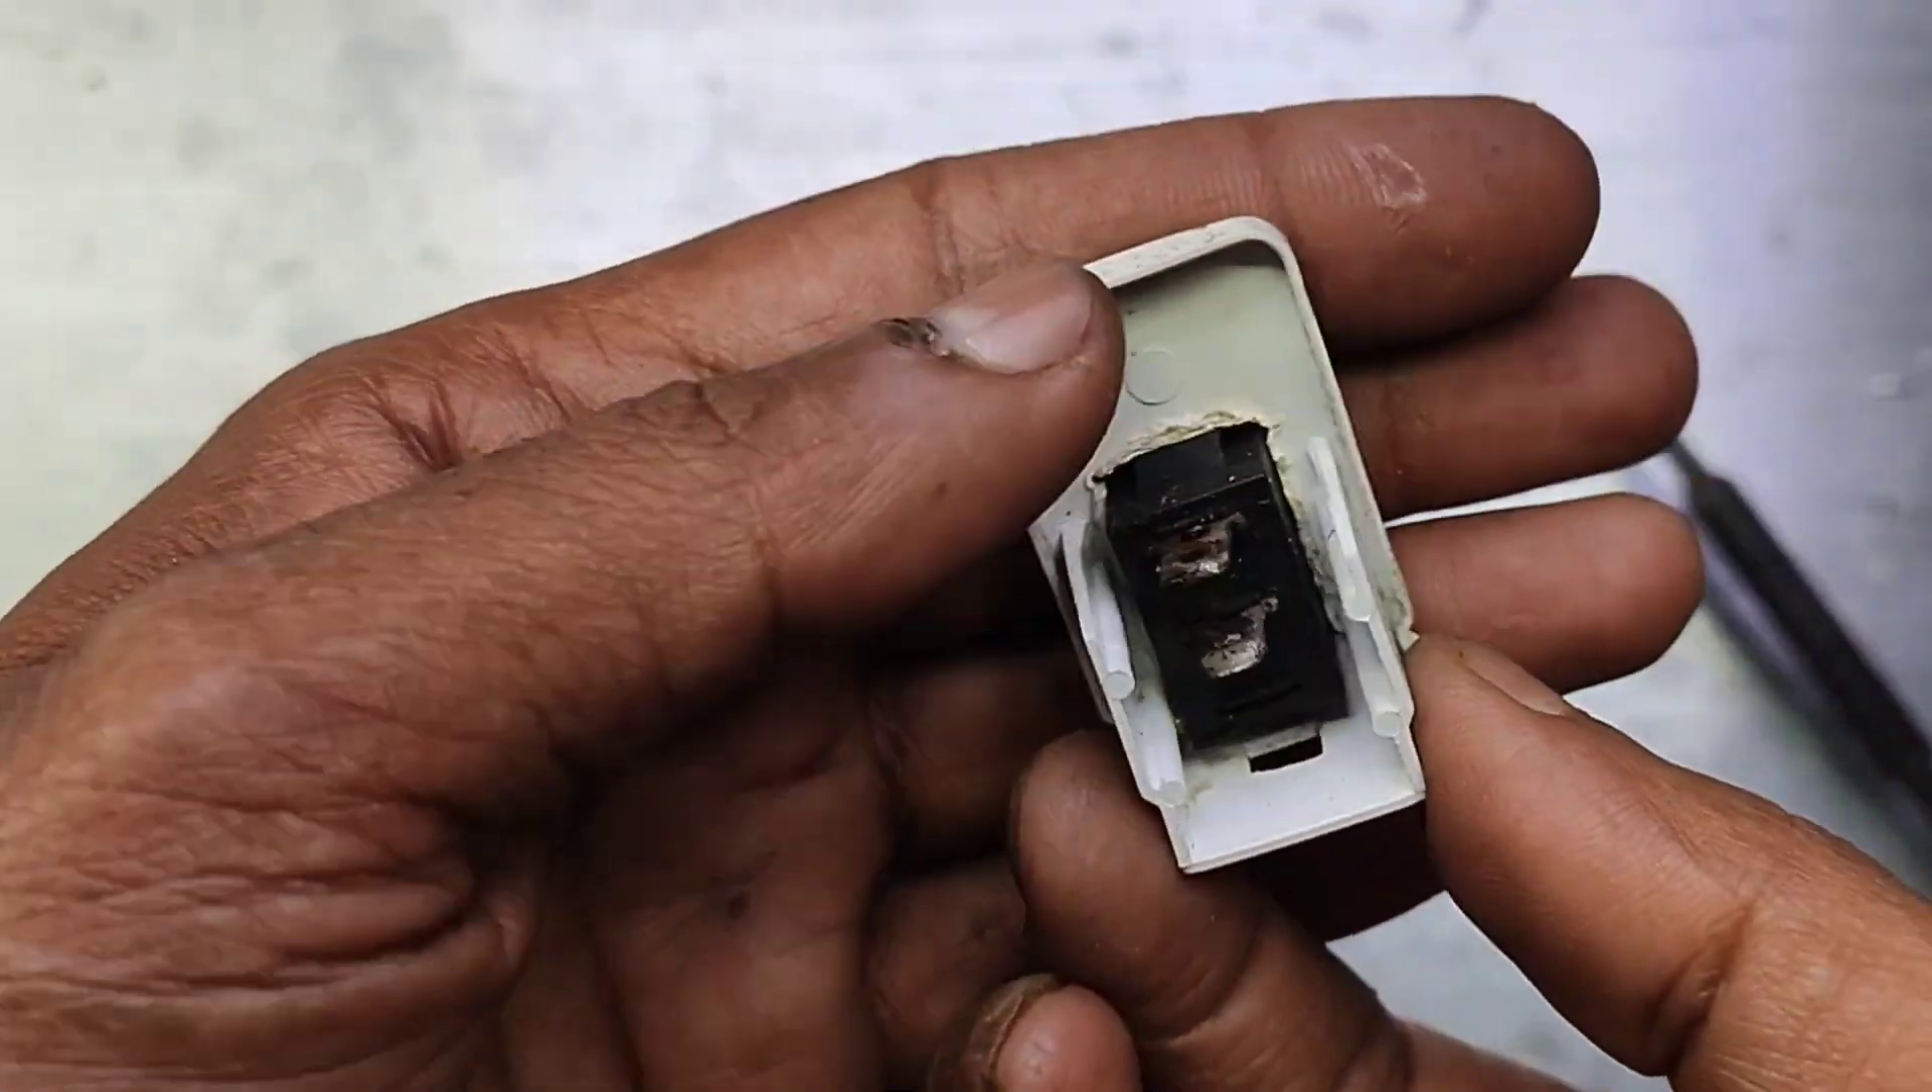I made a hole and added an SPST switch to the cover on the other side.